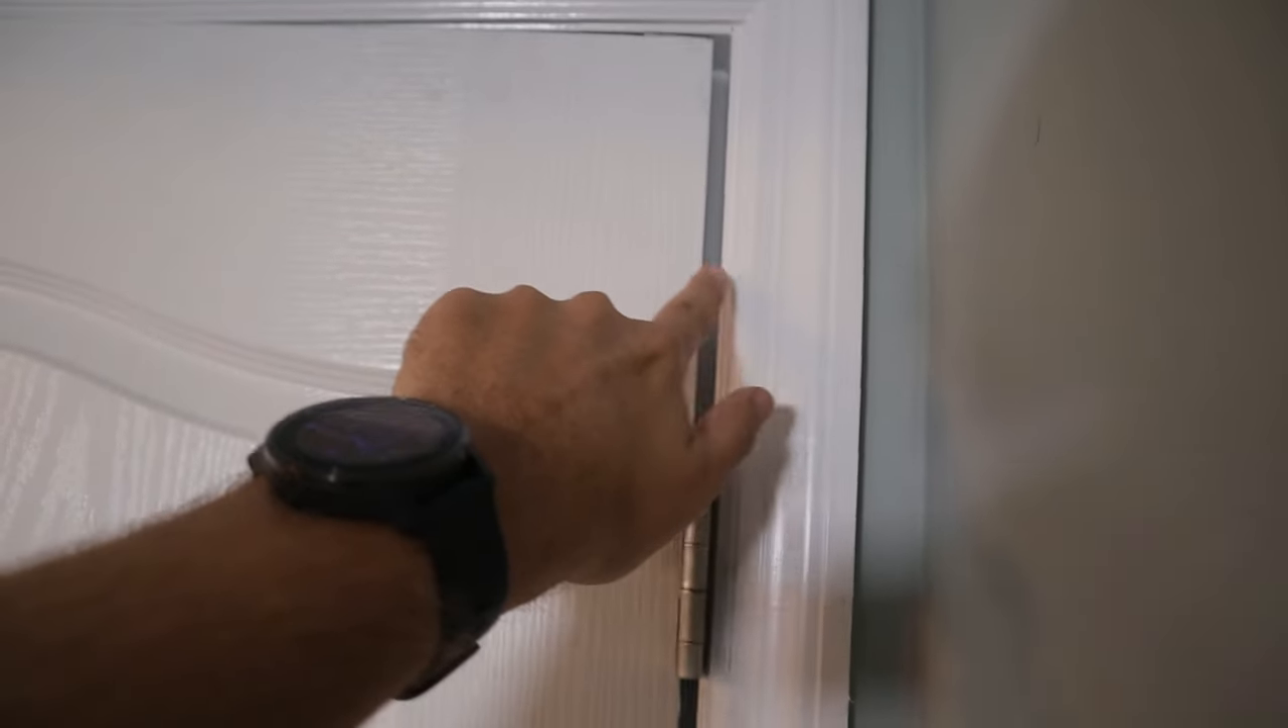You can see a giant gap here and that's again because the door is sagging that way up here at the top.